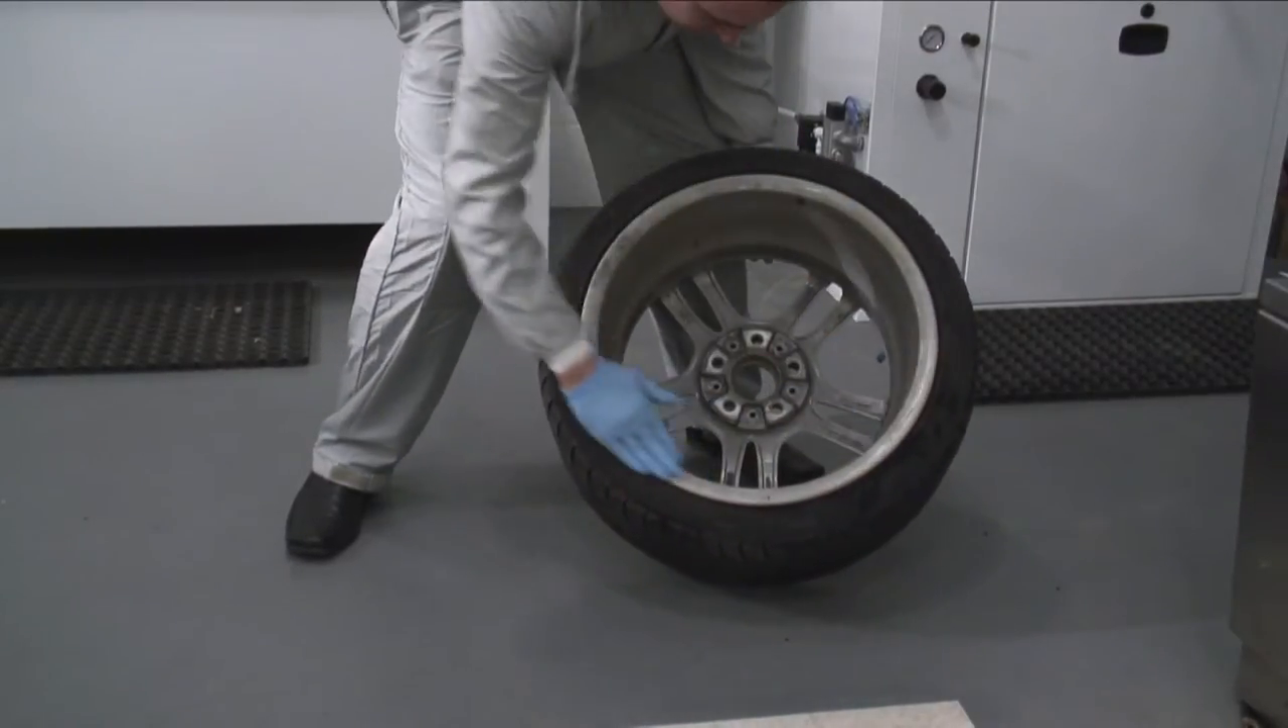The wheels have already been removed from the vehicle so at this stage have a good look around the wheel checking for other damage such as buckles or any deep damage to the spokes.